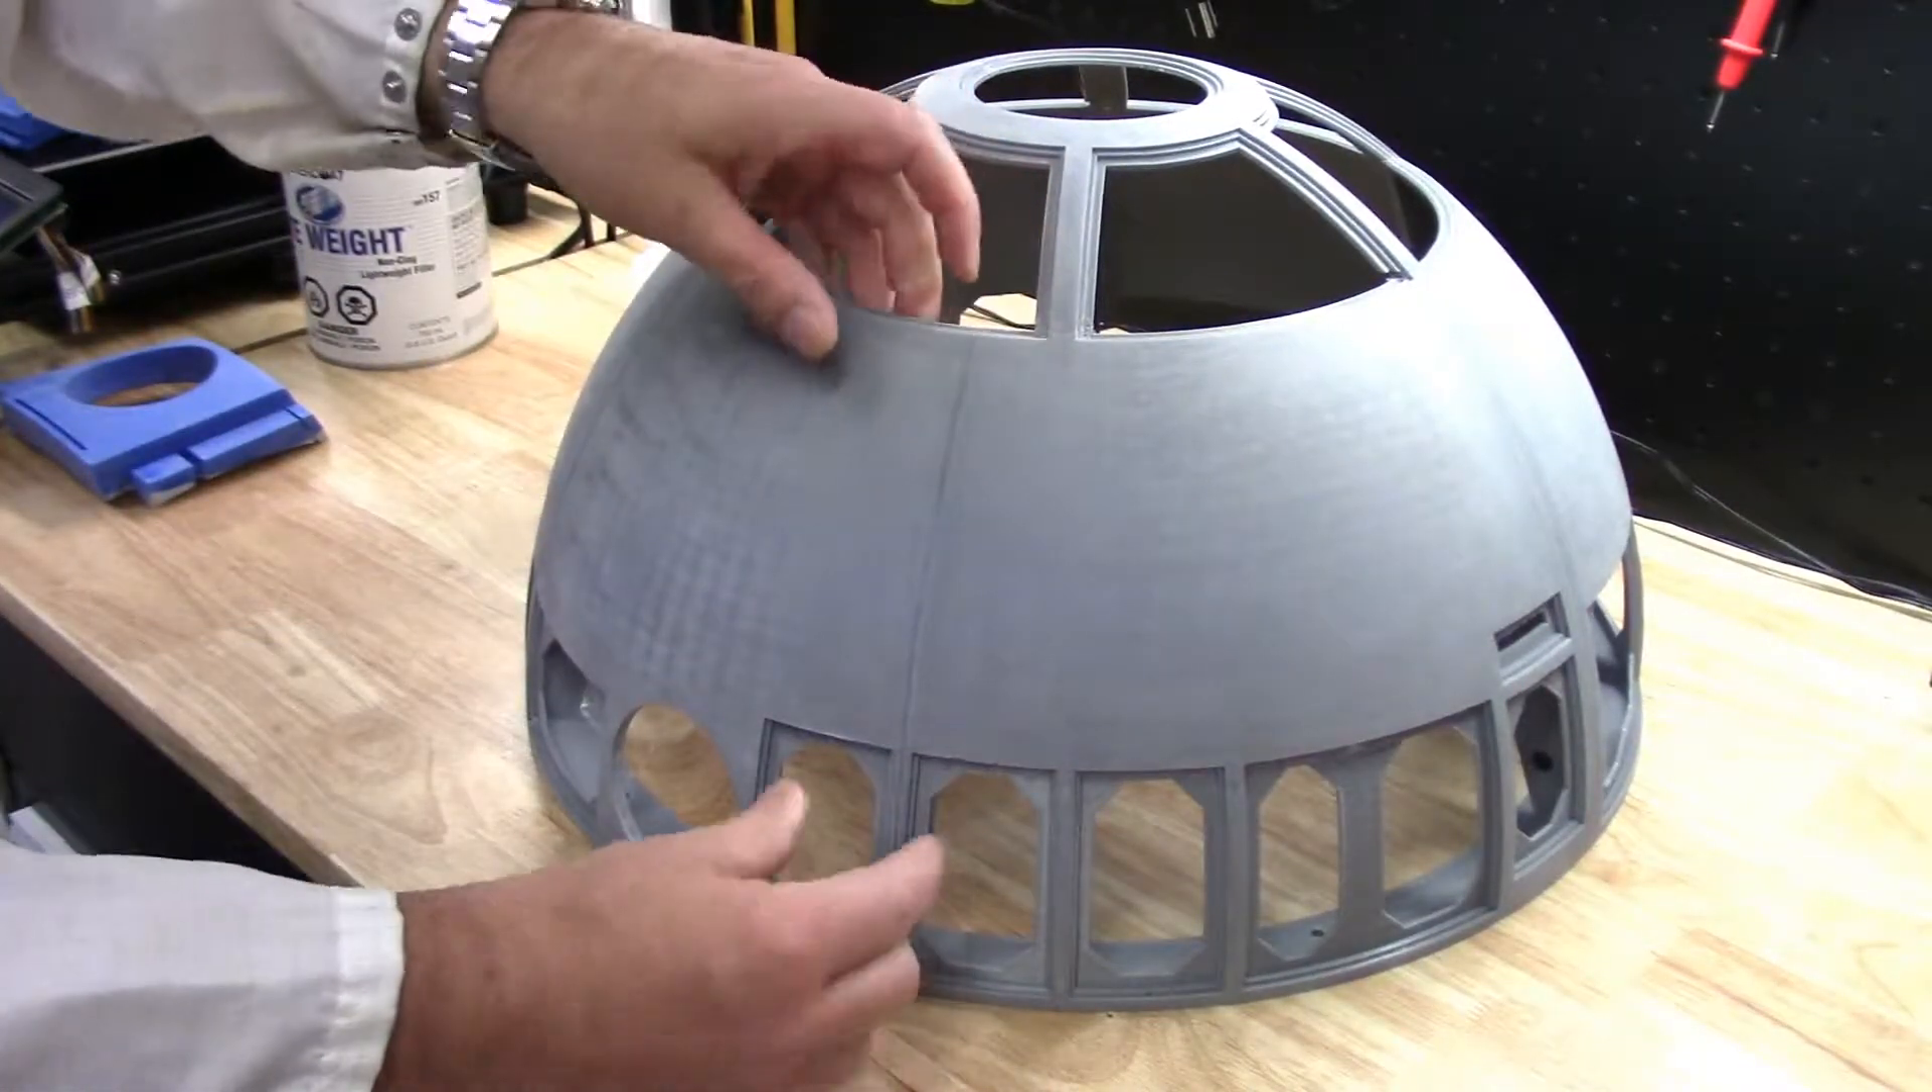So I fit all the panels together, just making sure they were aligned when I pressed them.